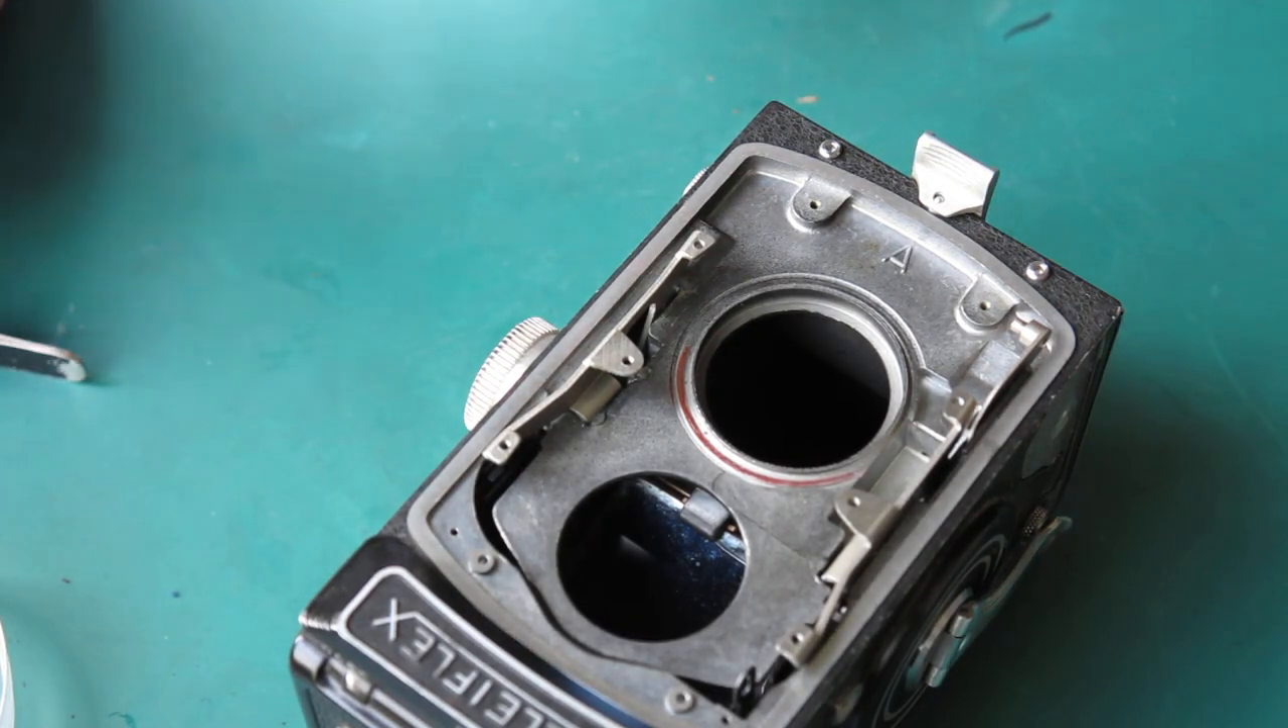Of course I won't put the cover on that yet because I've got to adjust the focus once I'll get everything back on the front of the camera.